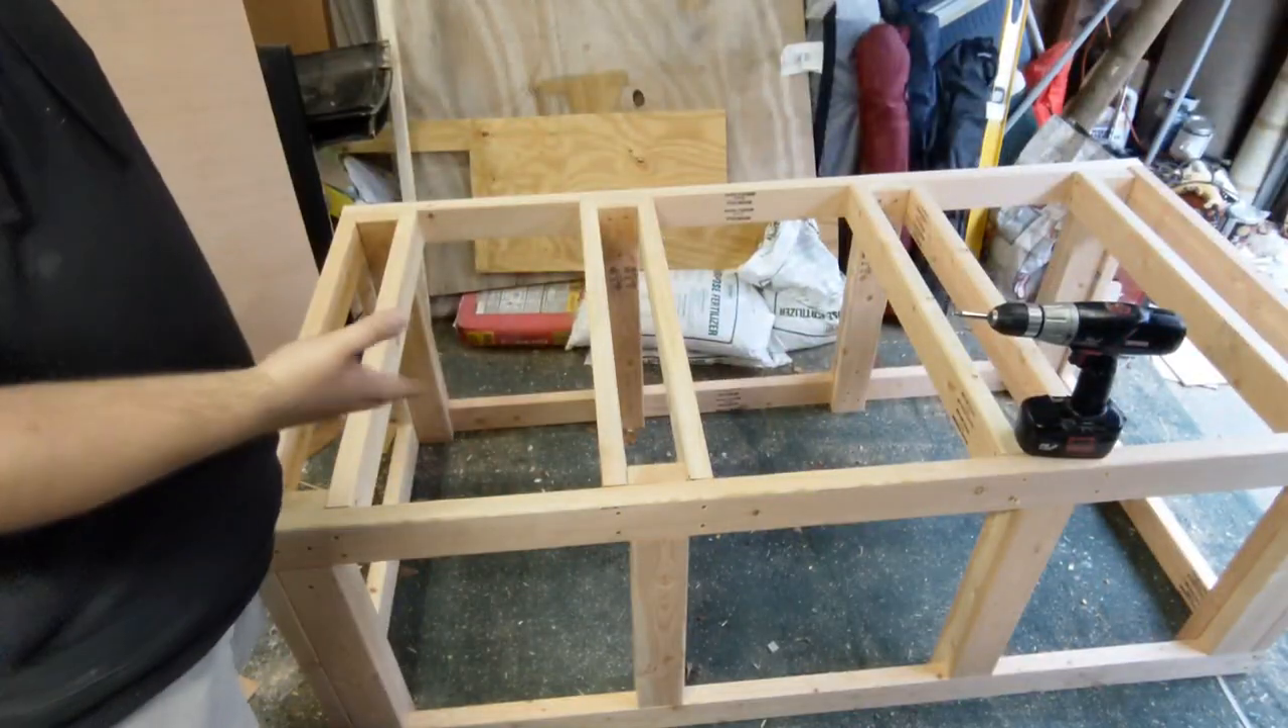So, as you can see, the cross braces are installed. The stand is pretty much done.